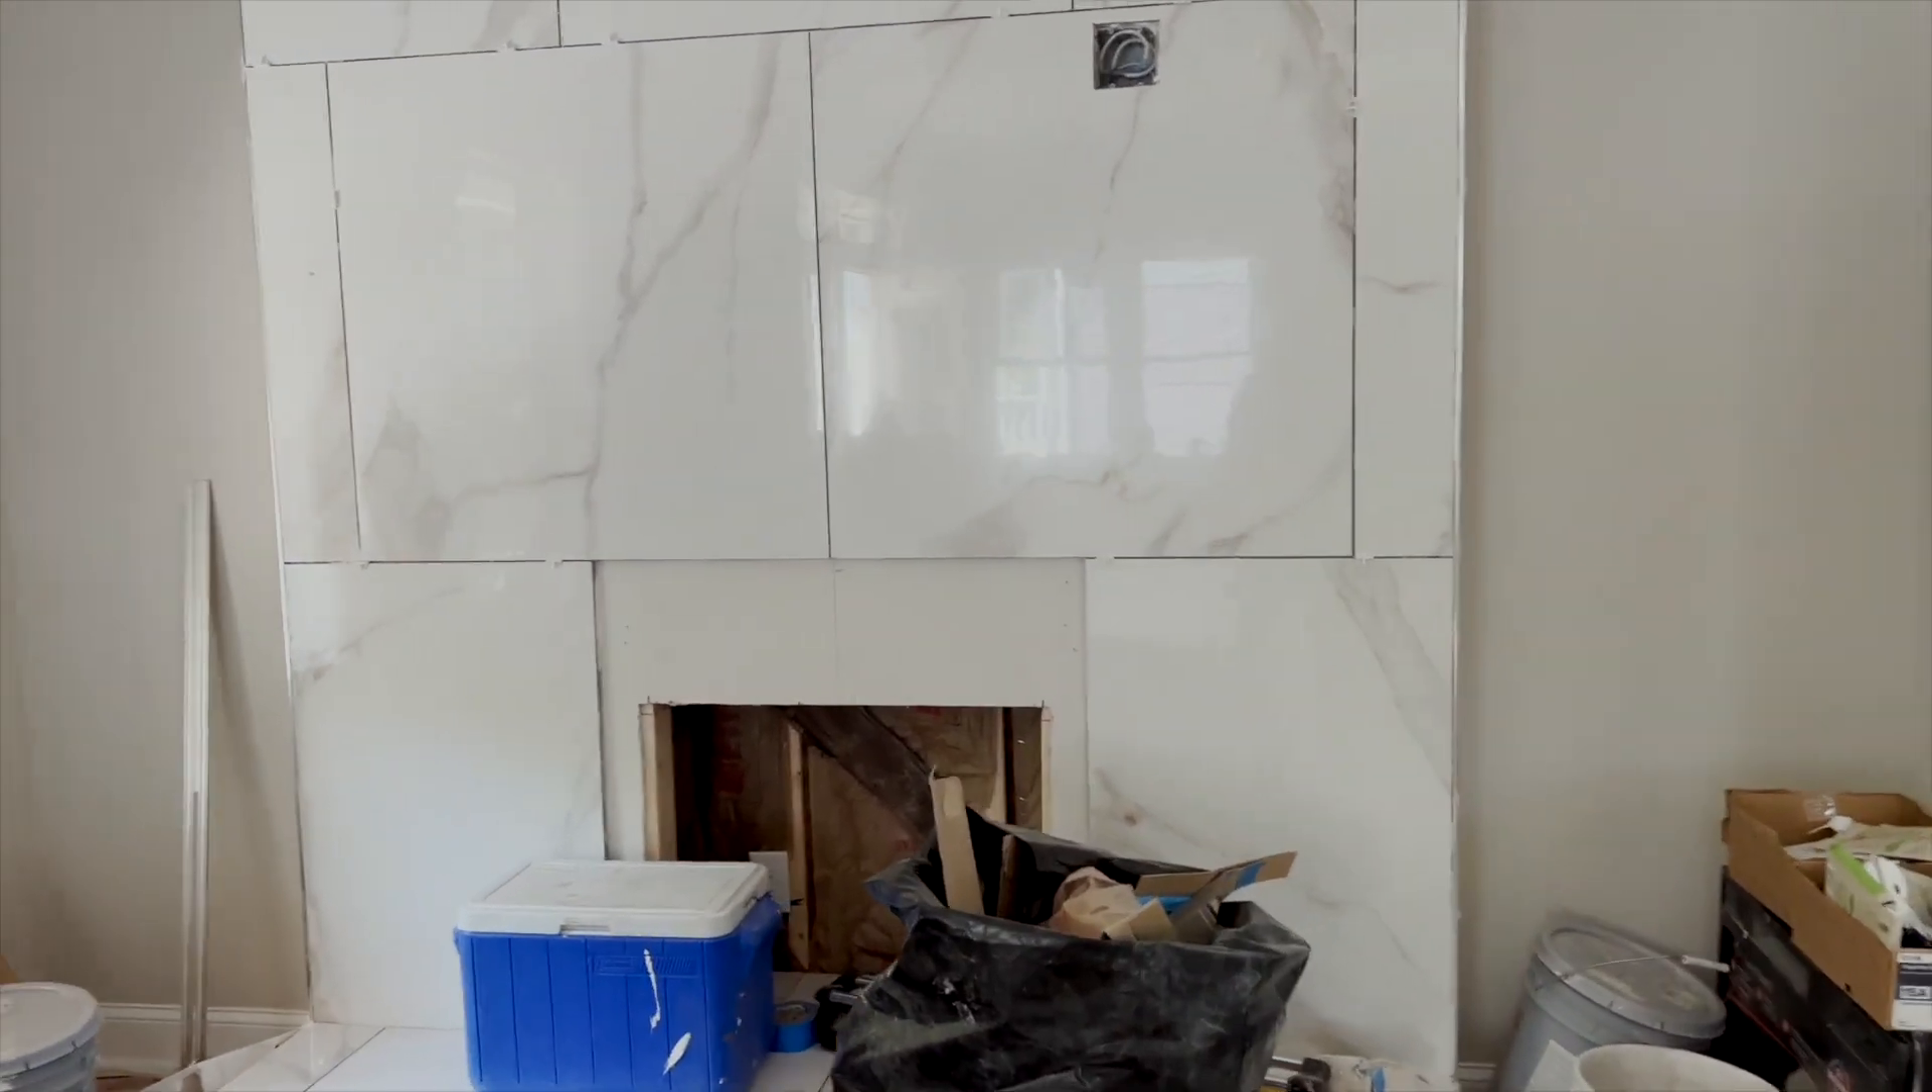Looks like they almost completed installing the ceramic on the fireplace they just need to add grout and the last piece on the fireplace.